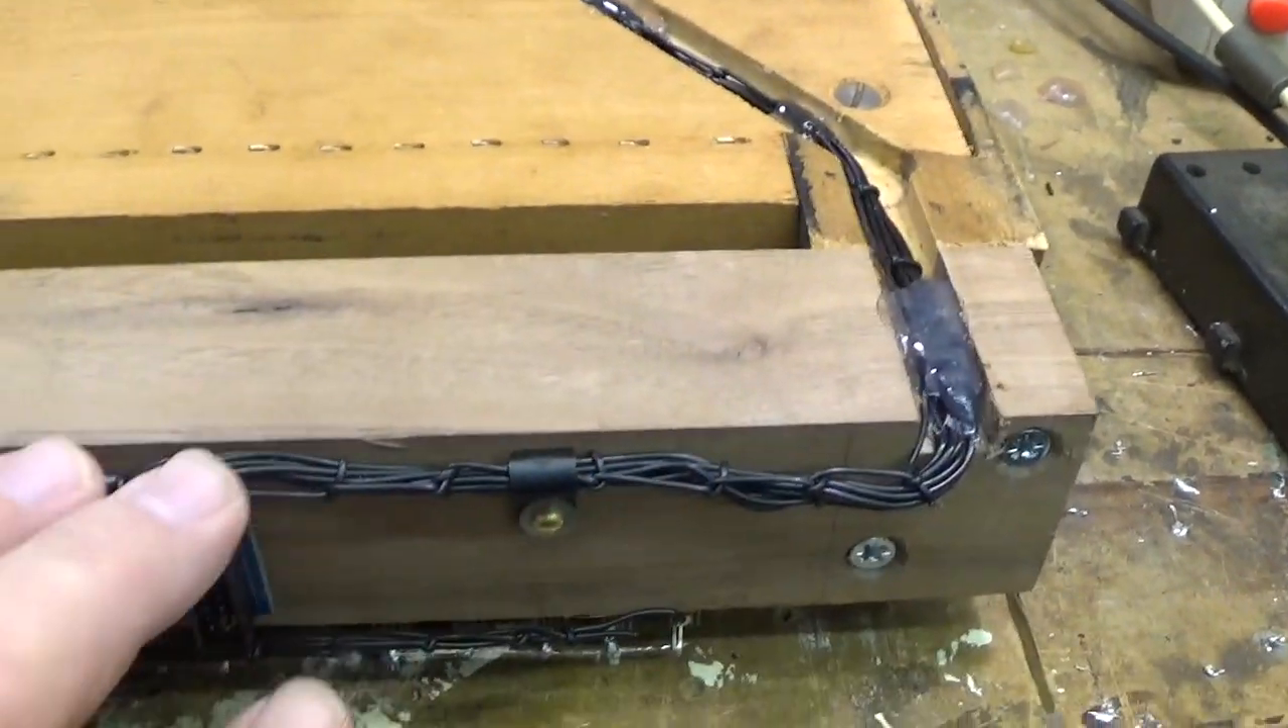The cables are done I've glued them in with some bits of hot melt glue which is all nice and dry now.